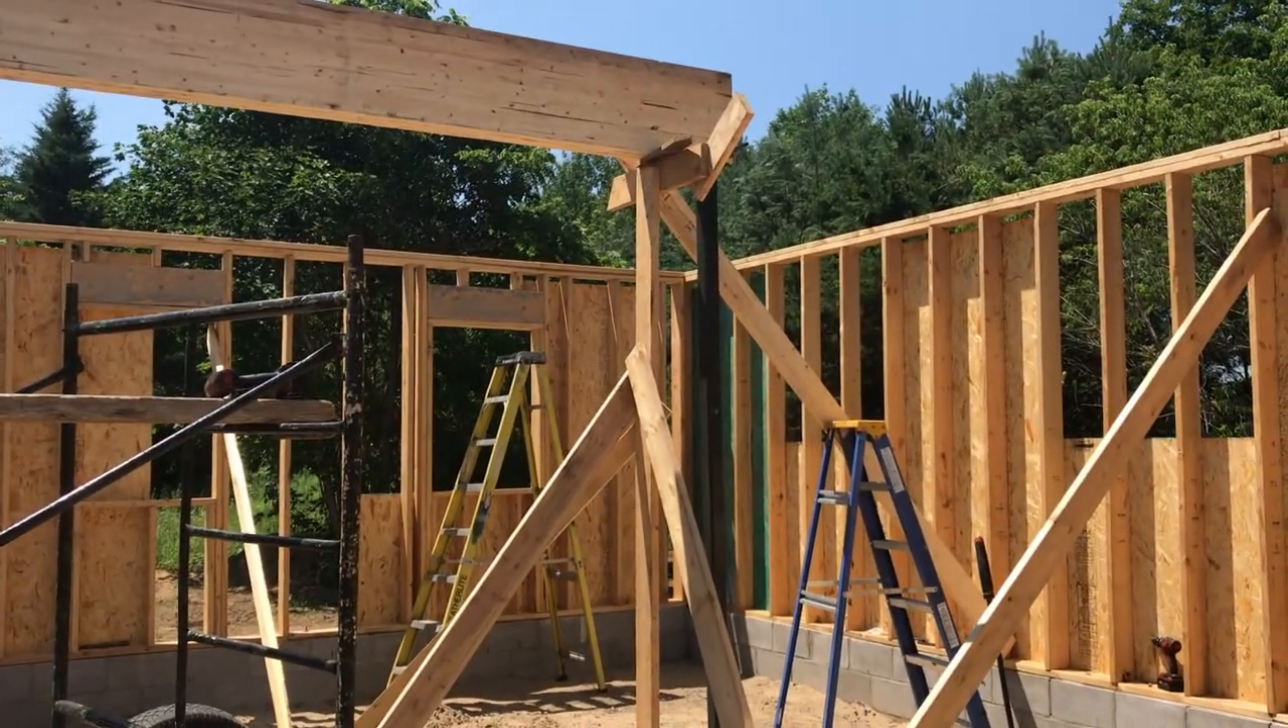So we finally got the first beam up. That's a triple 2x16.